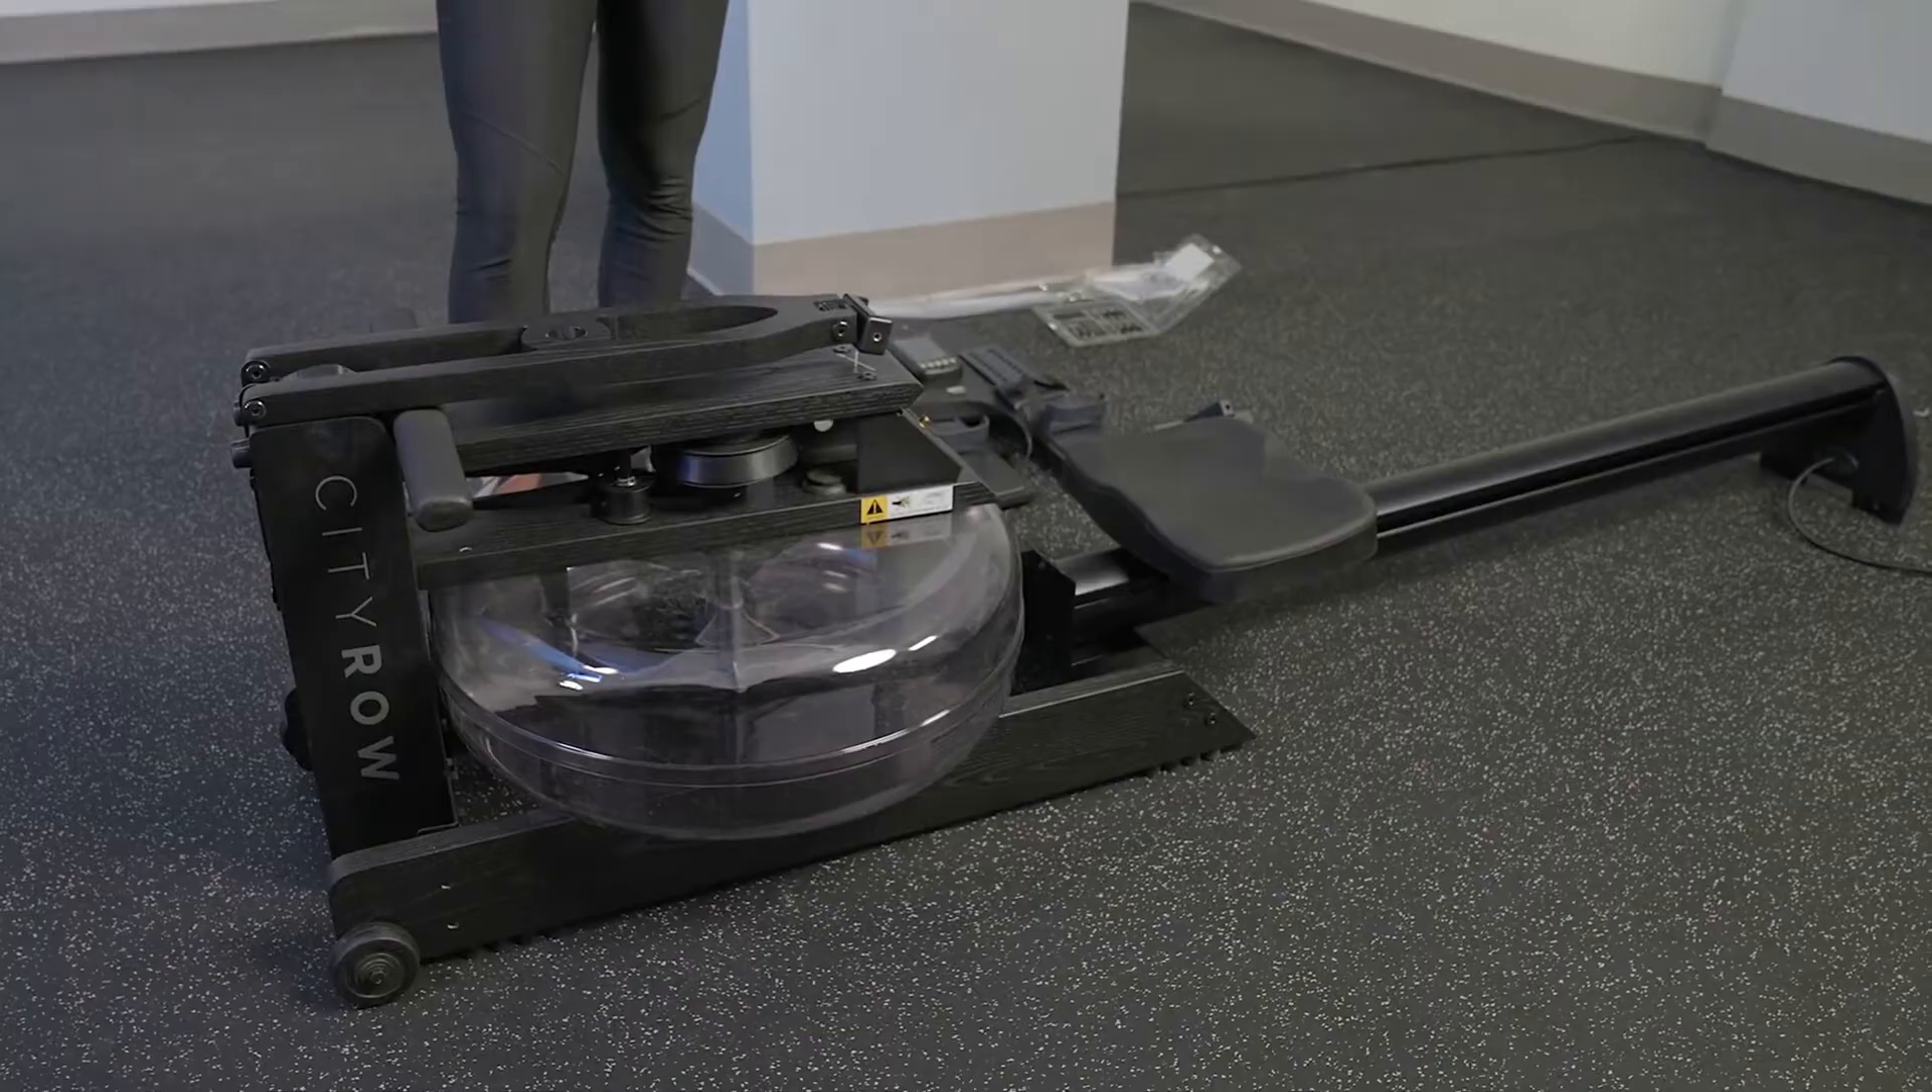You have successfully assembled the core of your rower.